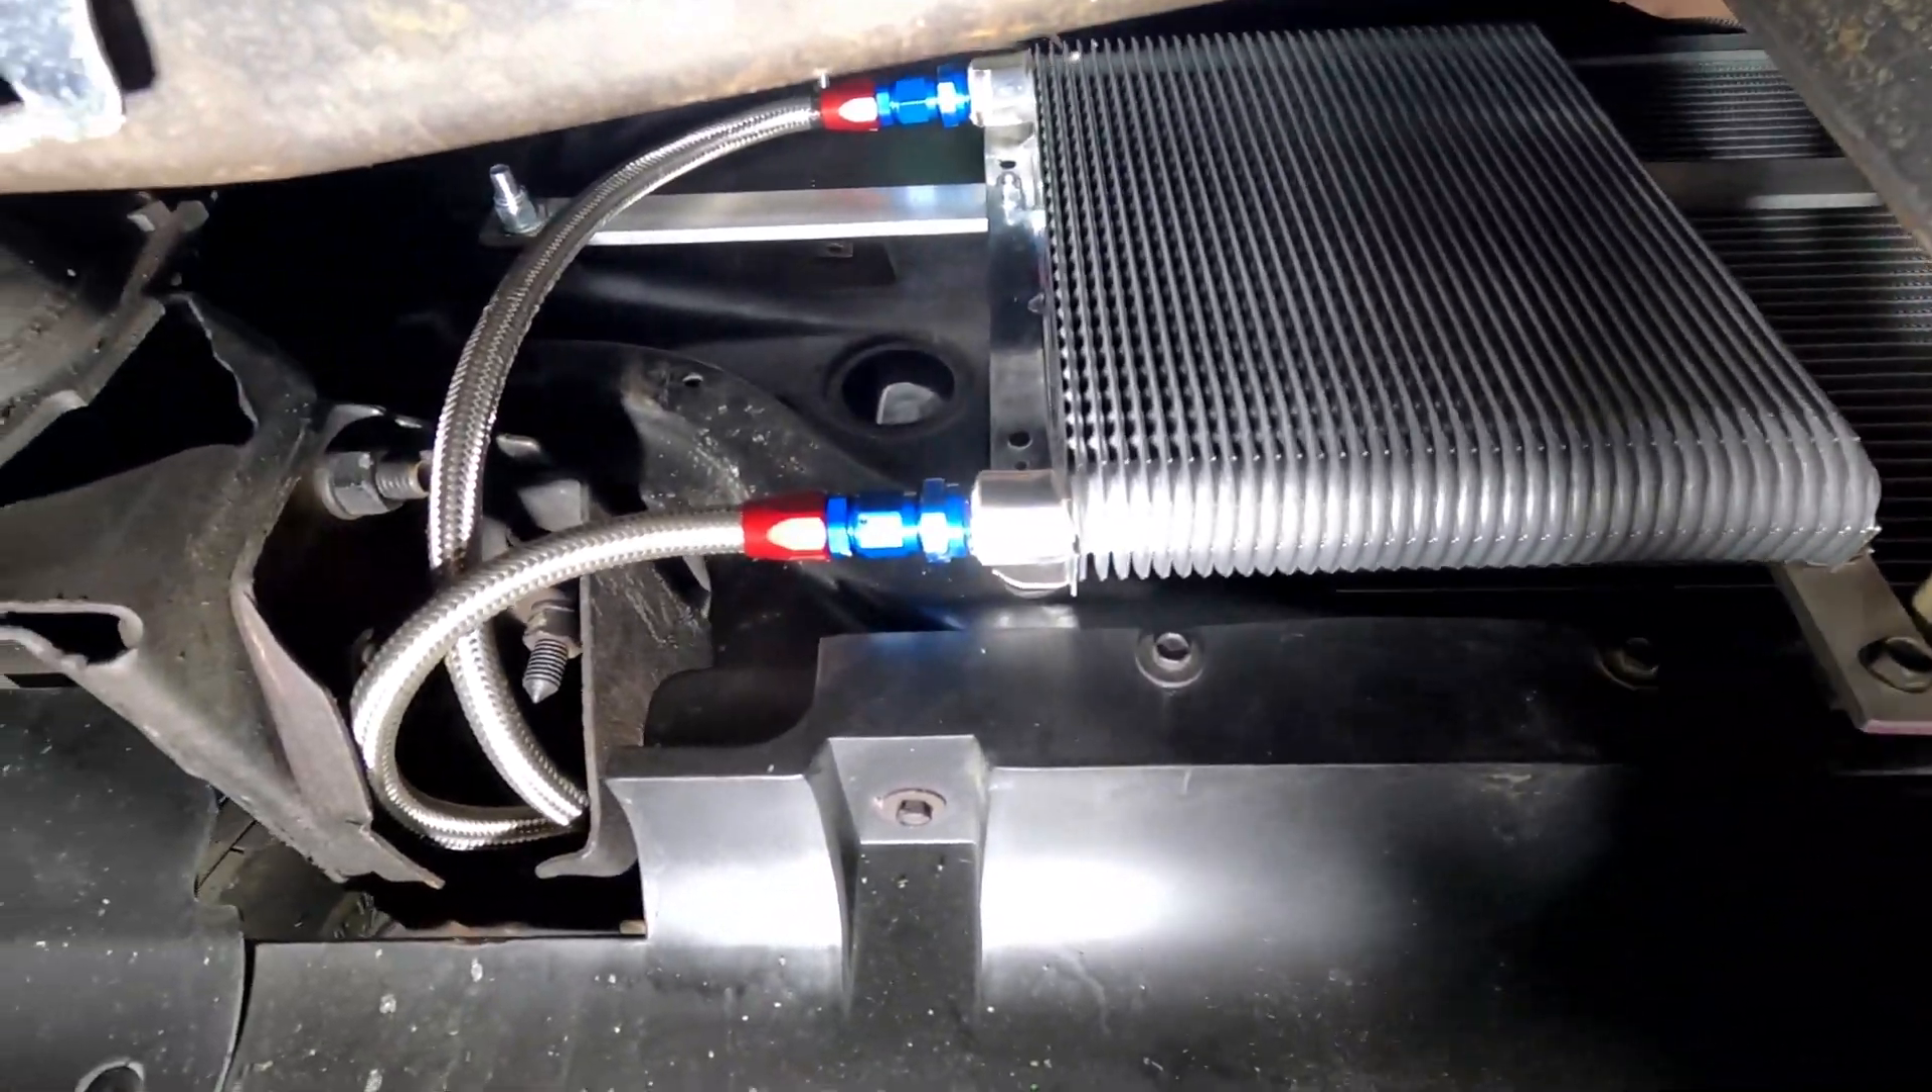All right, so got the transmission cooler installed and the lines ran going along the frame.